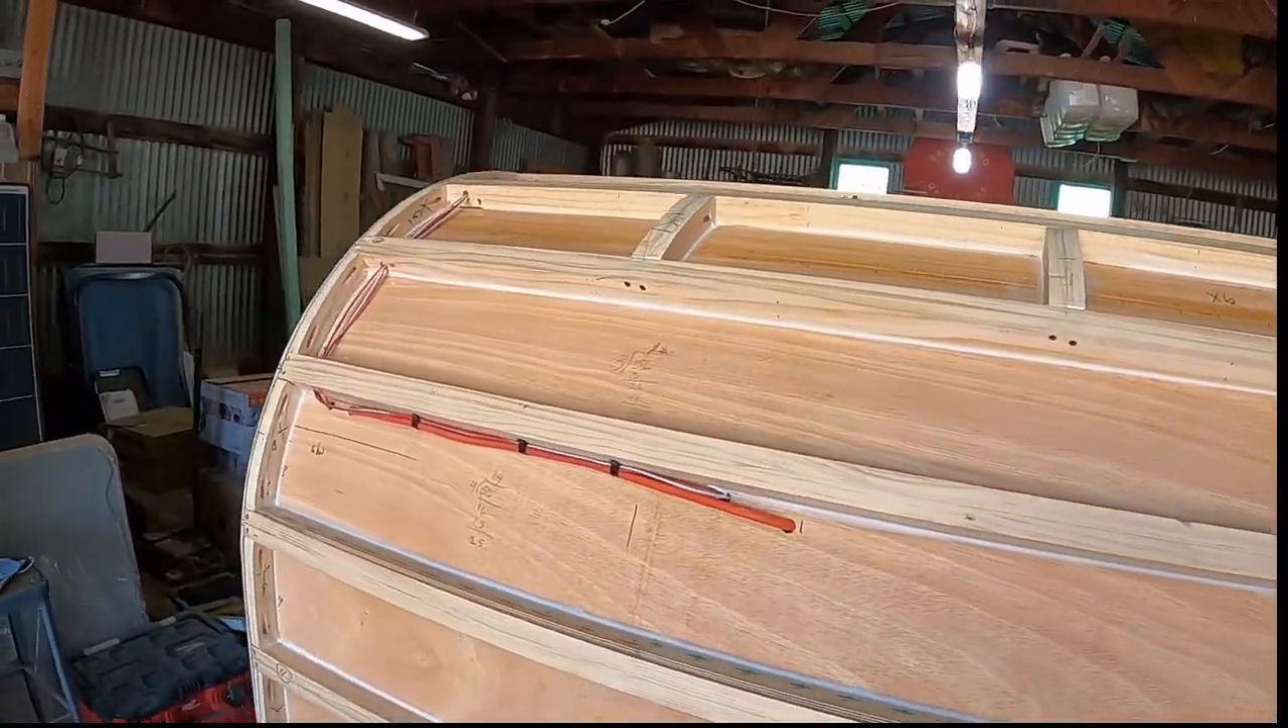Finished up with the spars and the braces and all the edge pieces, and started on the wiring.